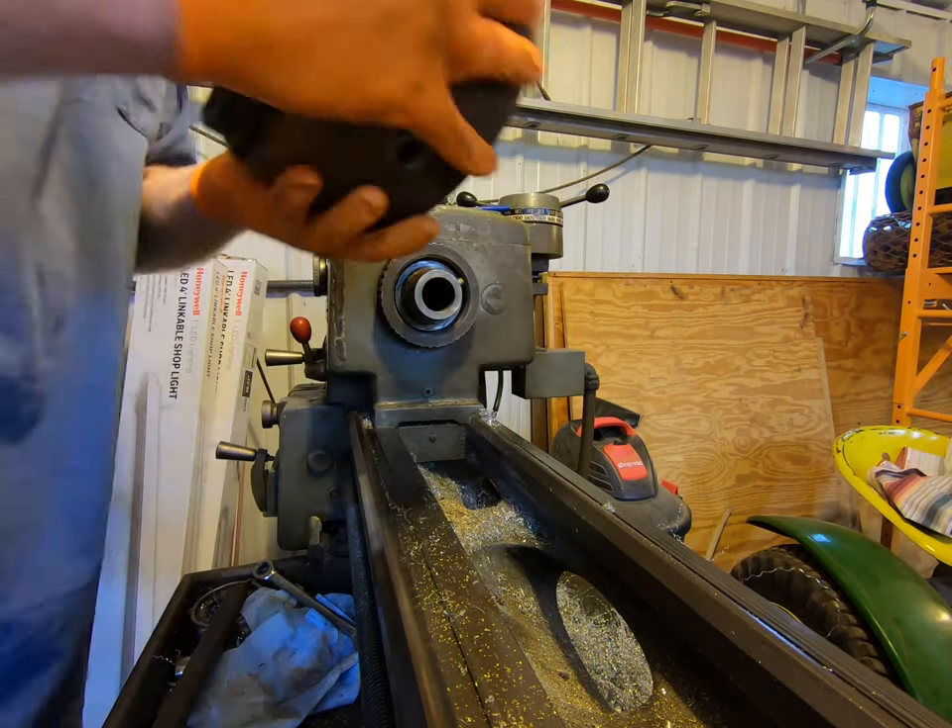So basically we're just going to do it here and there we go we got our chuck off.